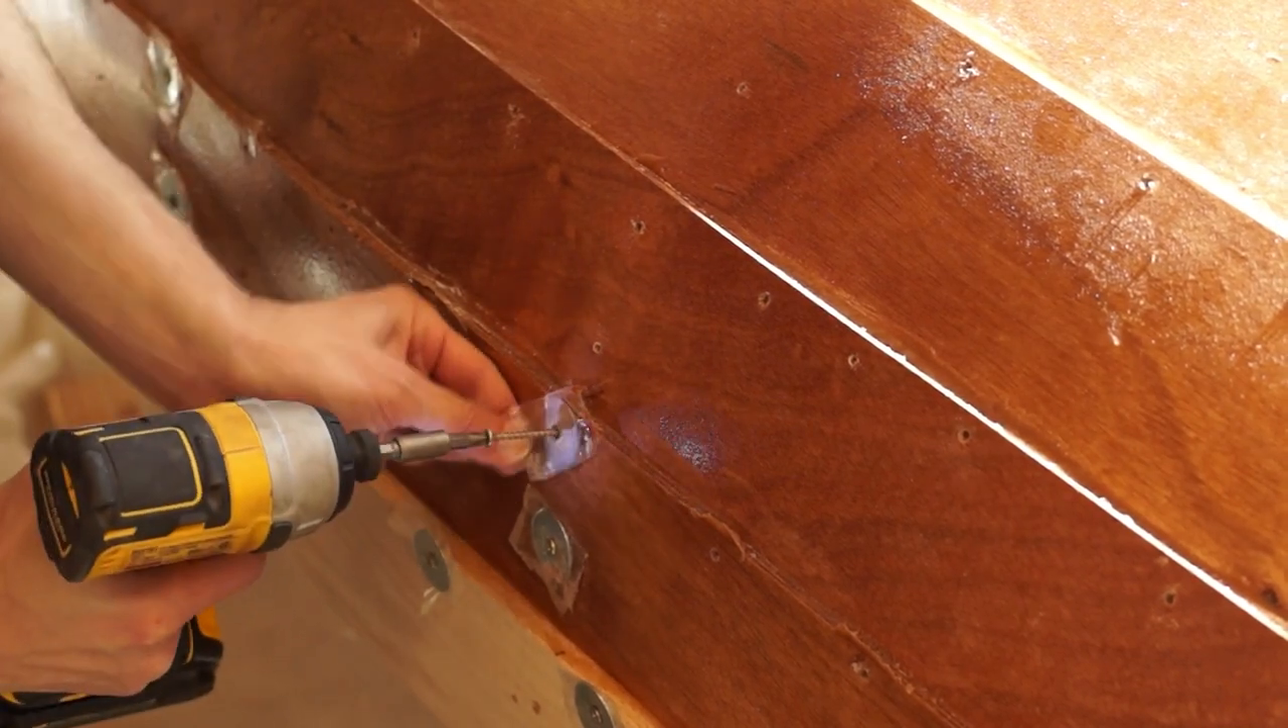You still have to plug all the holes in the bottom.